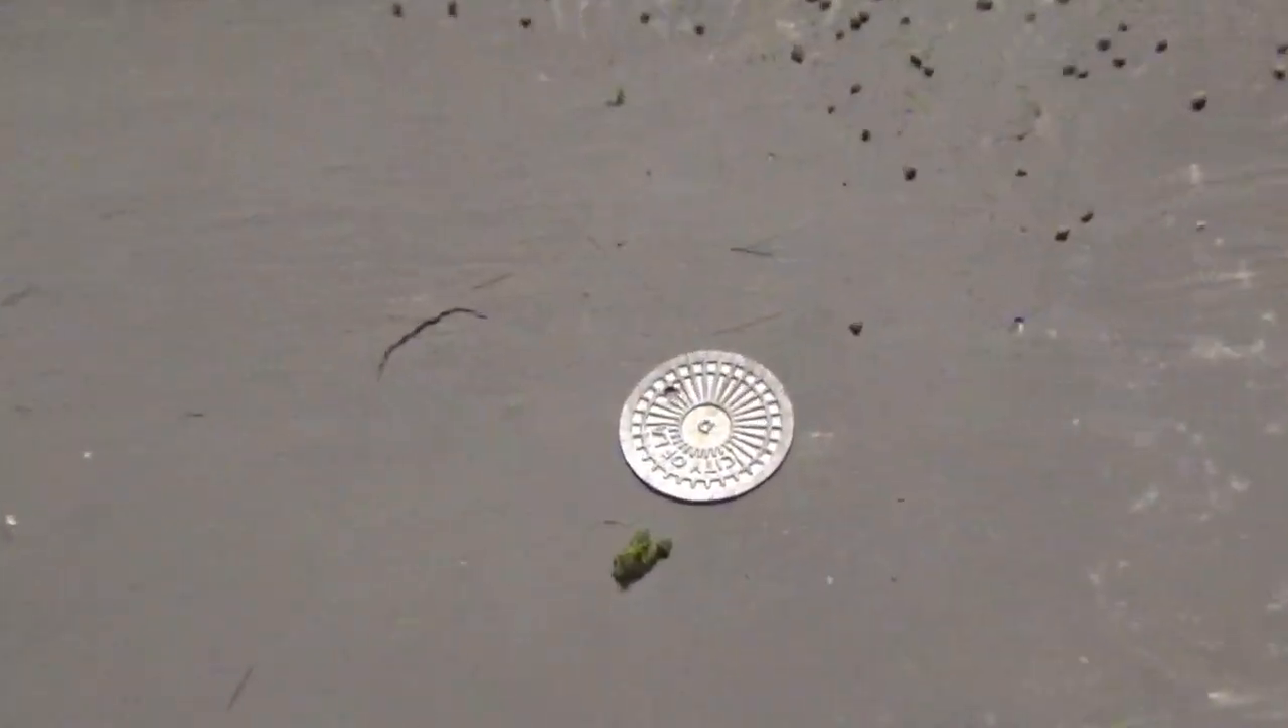I added the sewer covers or the manhole covers for drainage. You can see those.